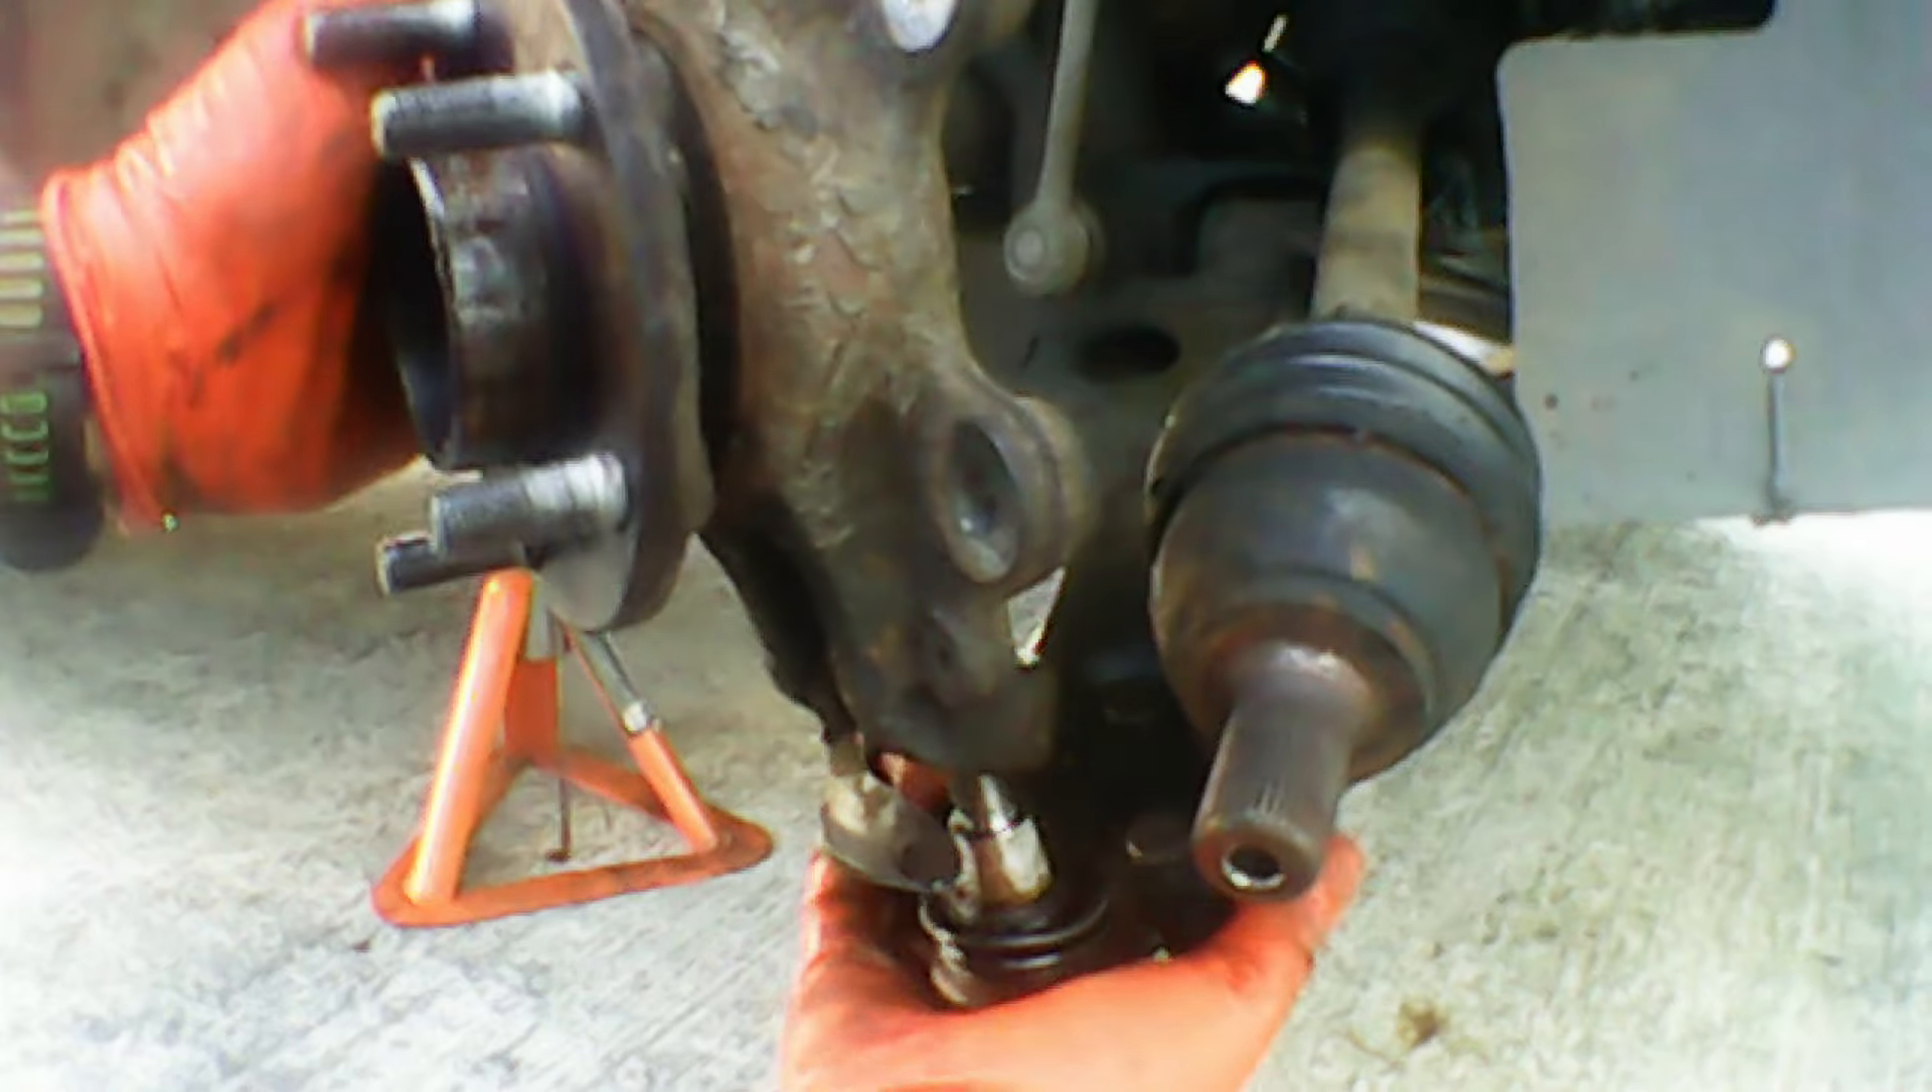And that's the CV axle out now.